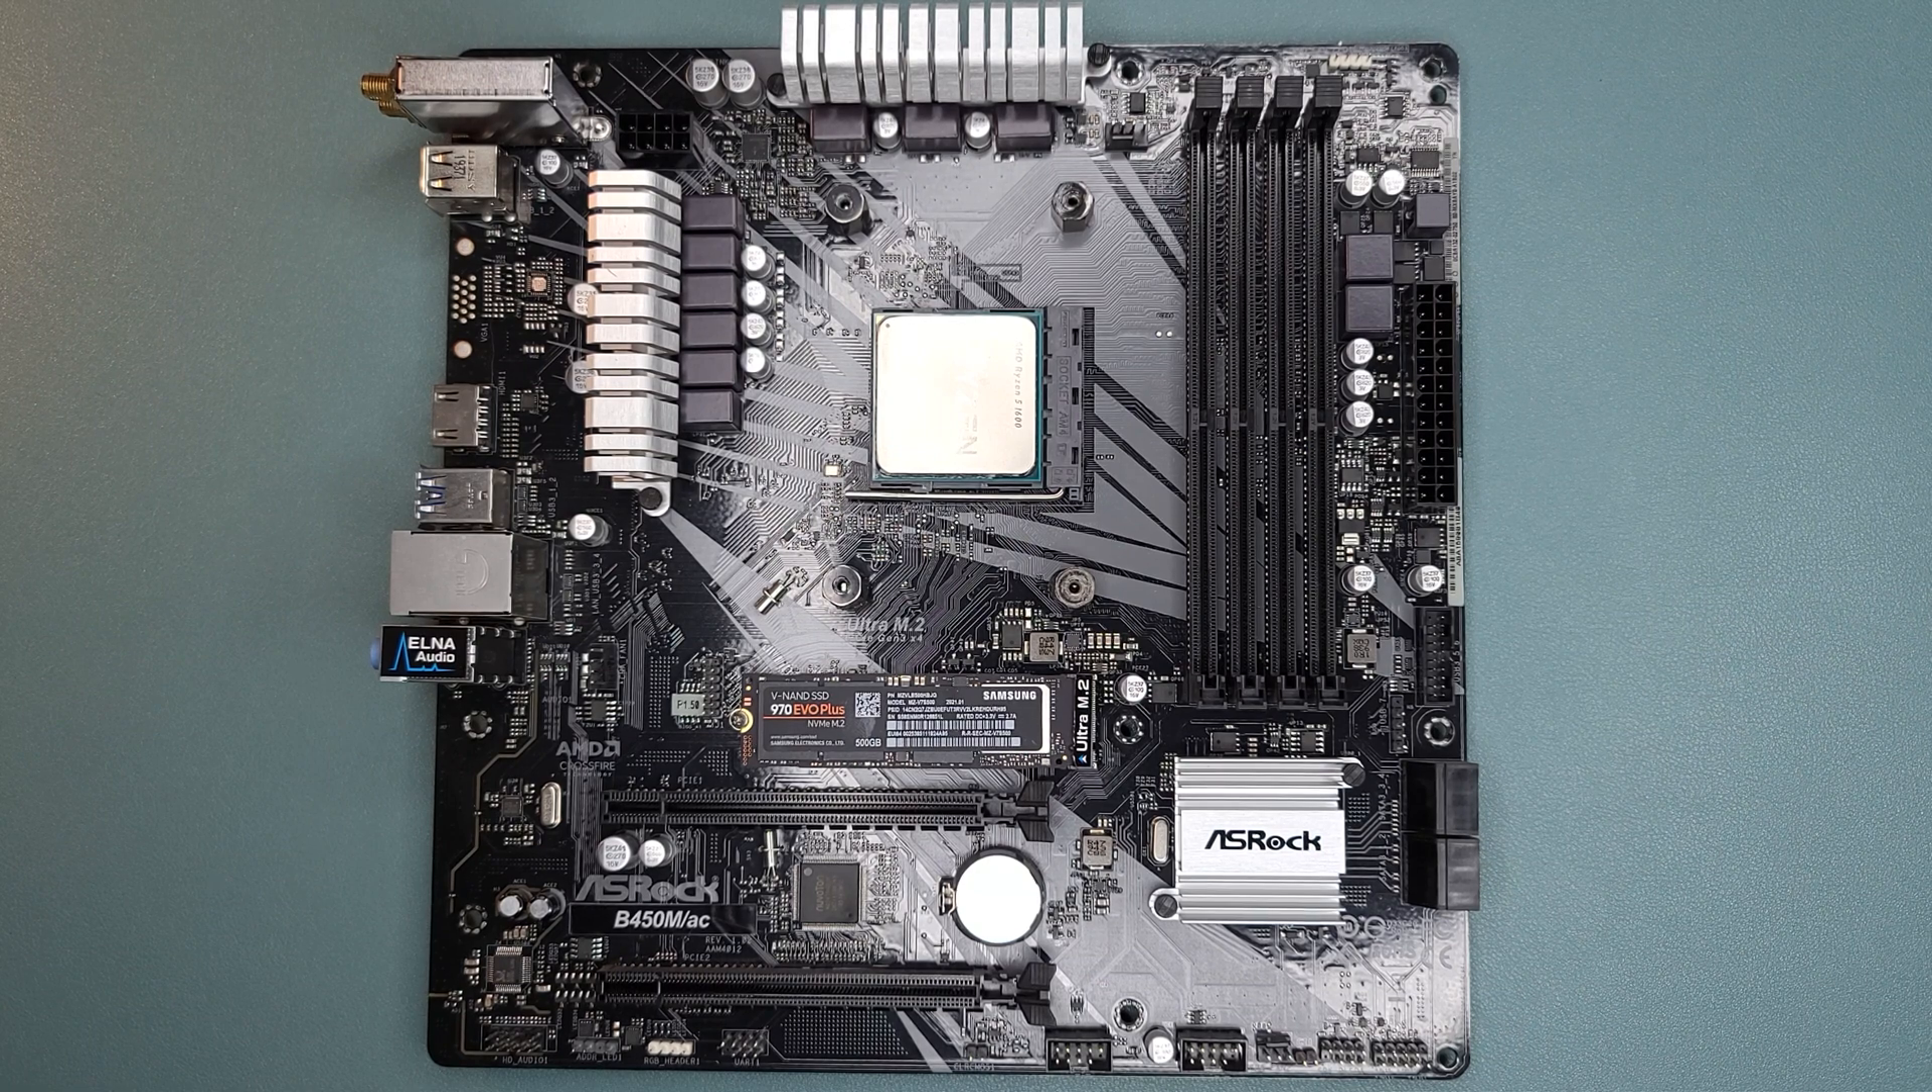Just like that, our NVMe drive is installed.